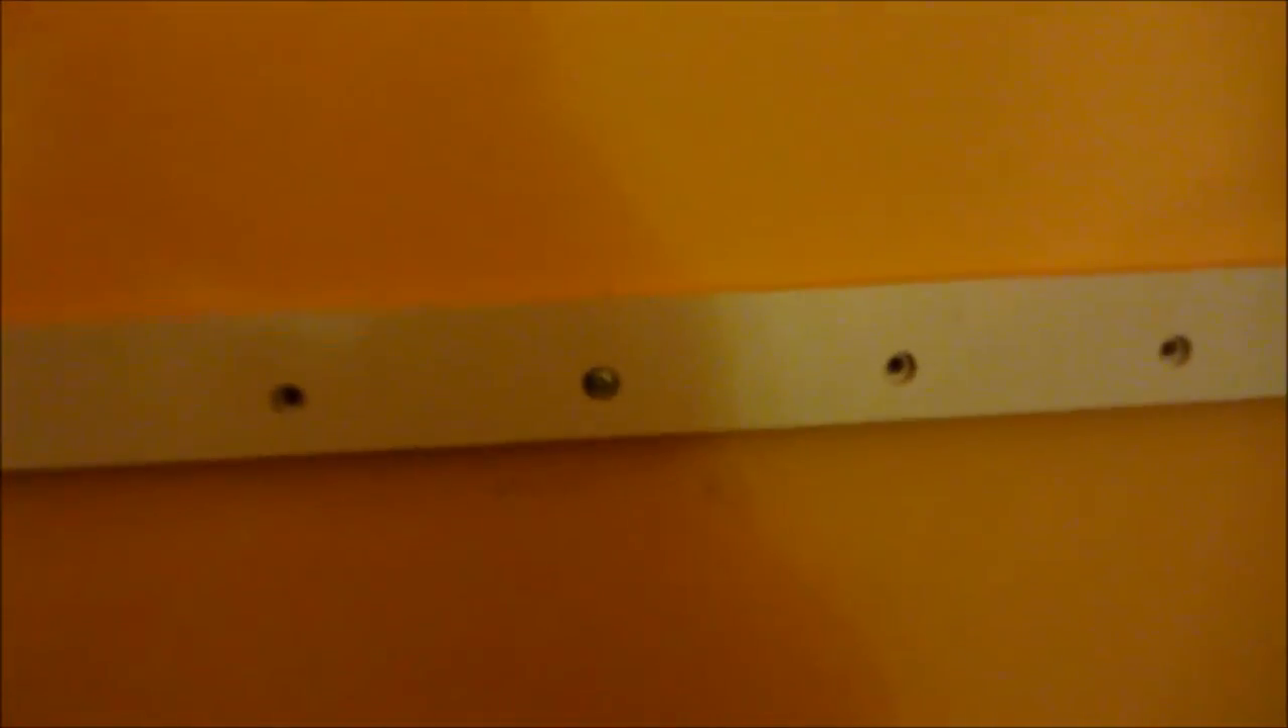So here I've hung the strip of wood.